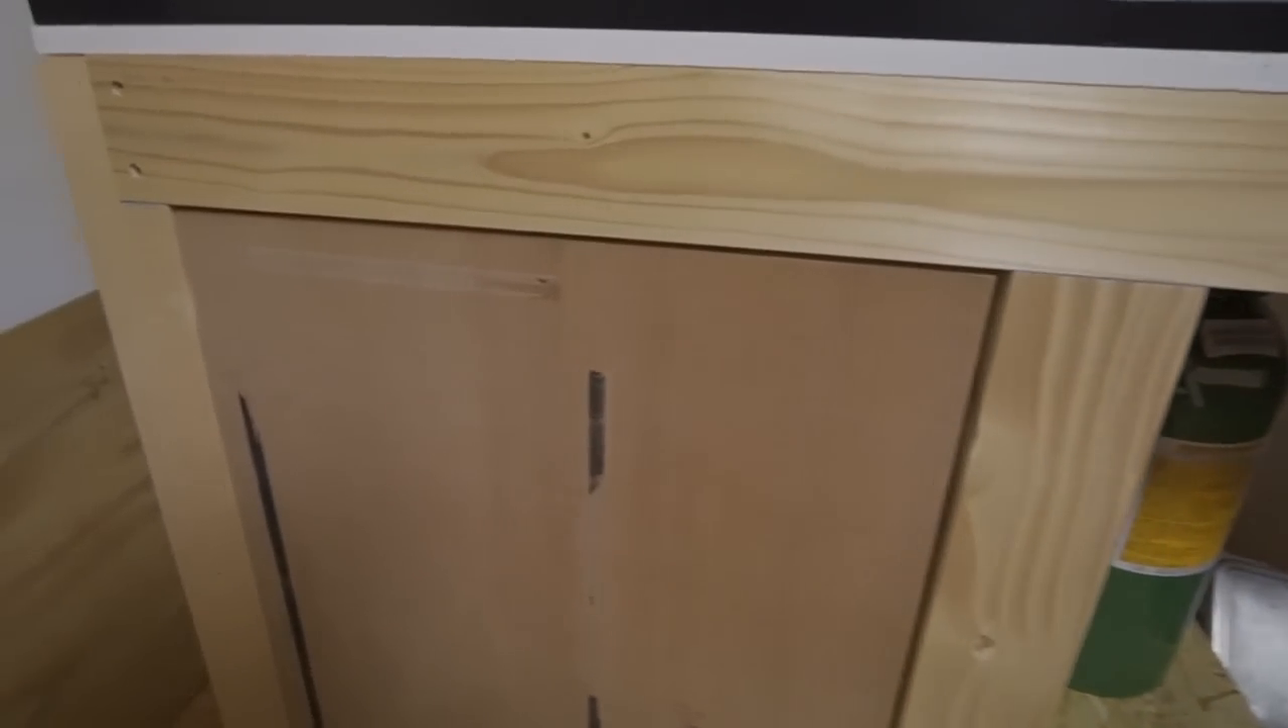So off camera I just put this door together. You can see how nicely it fits in there.